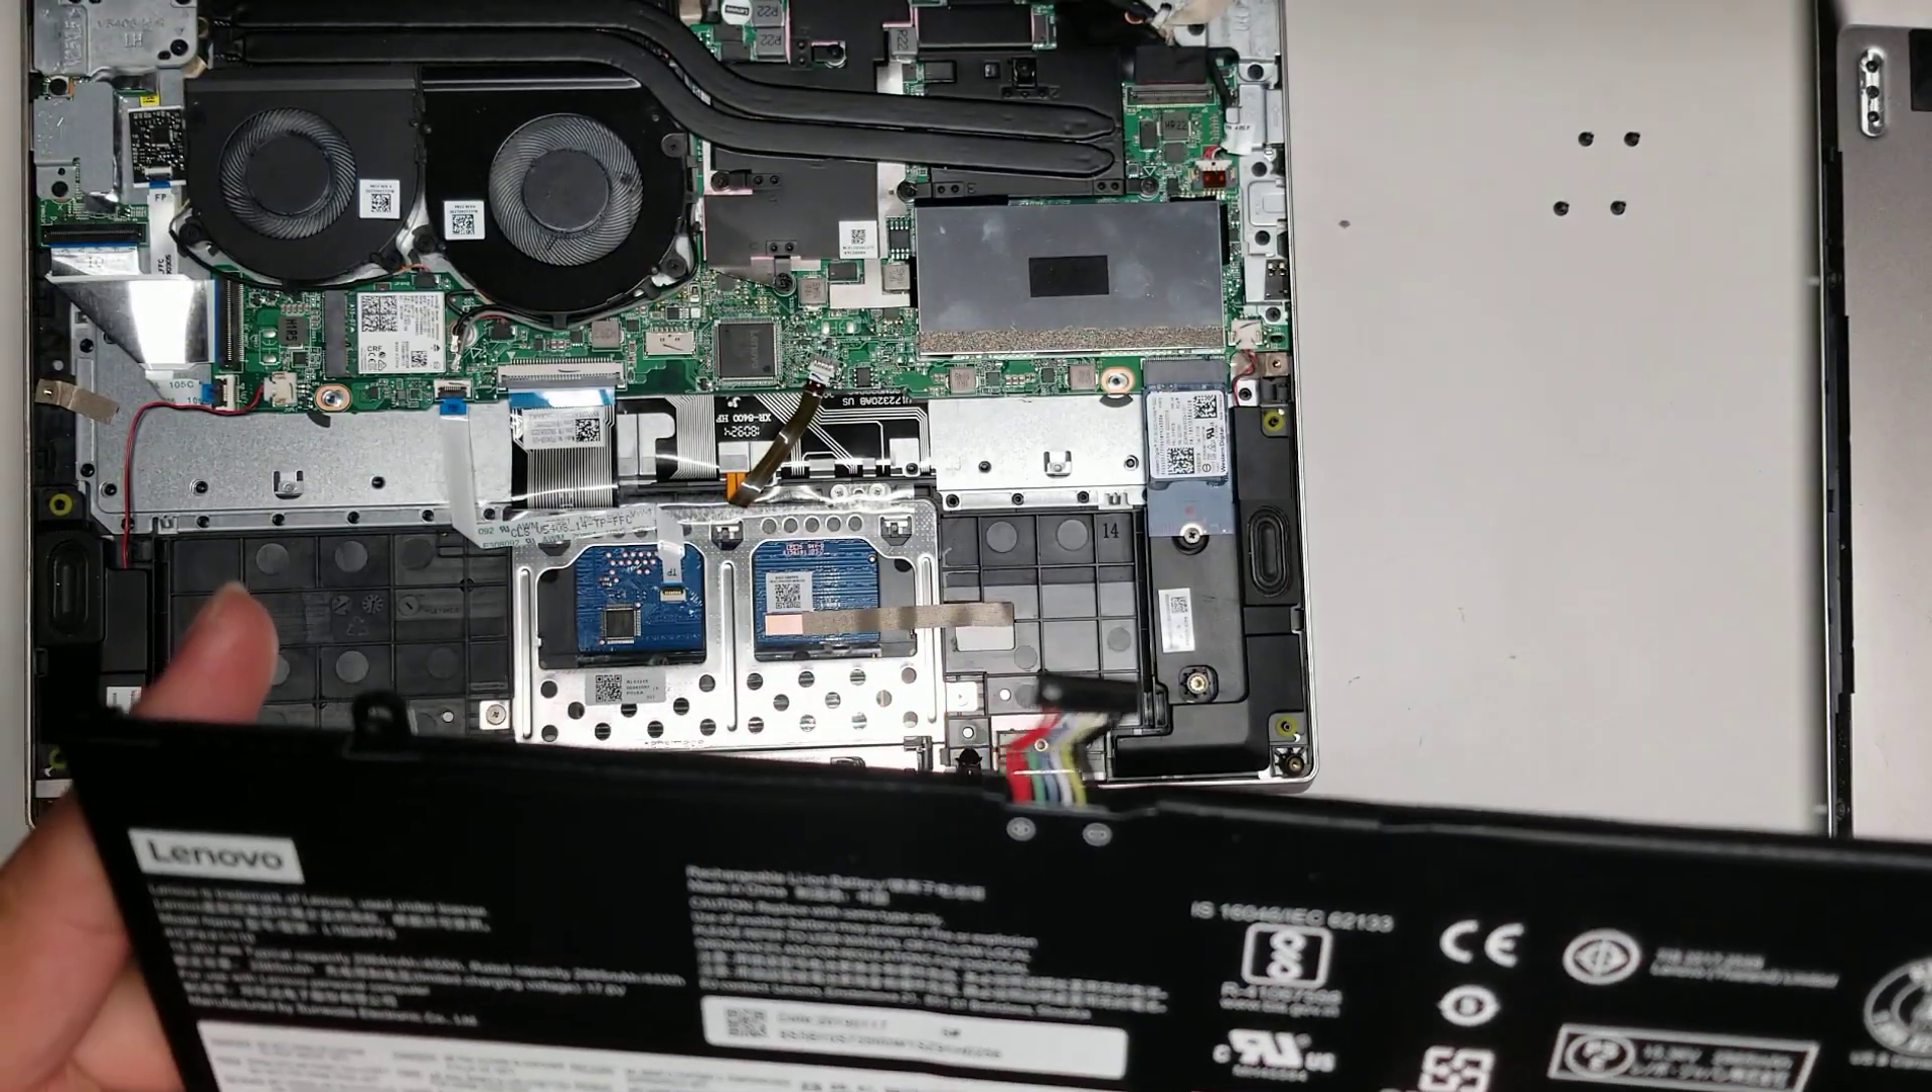So you can see the battery came out.